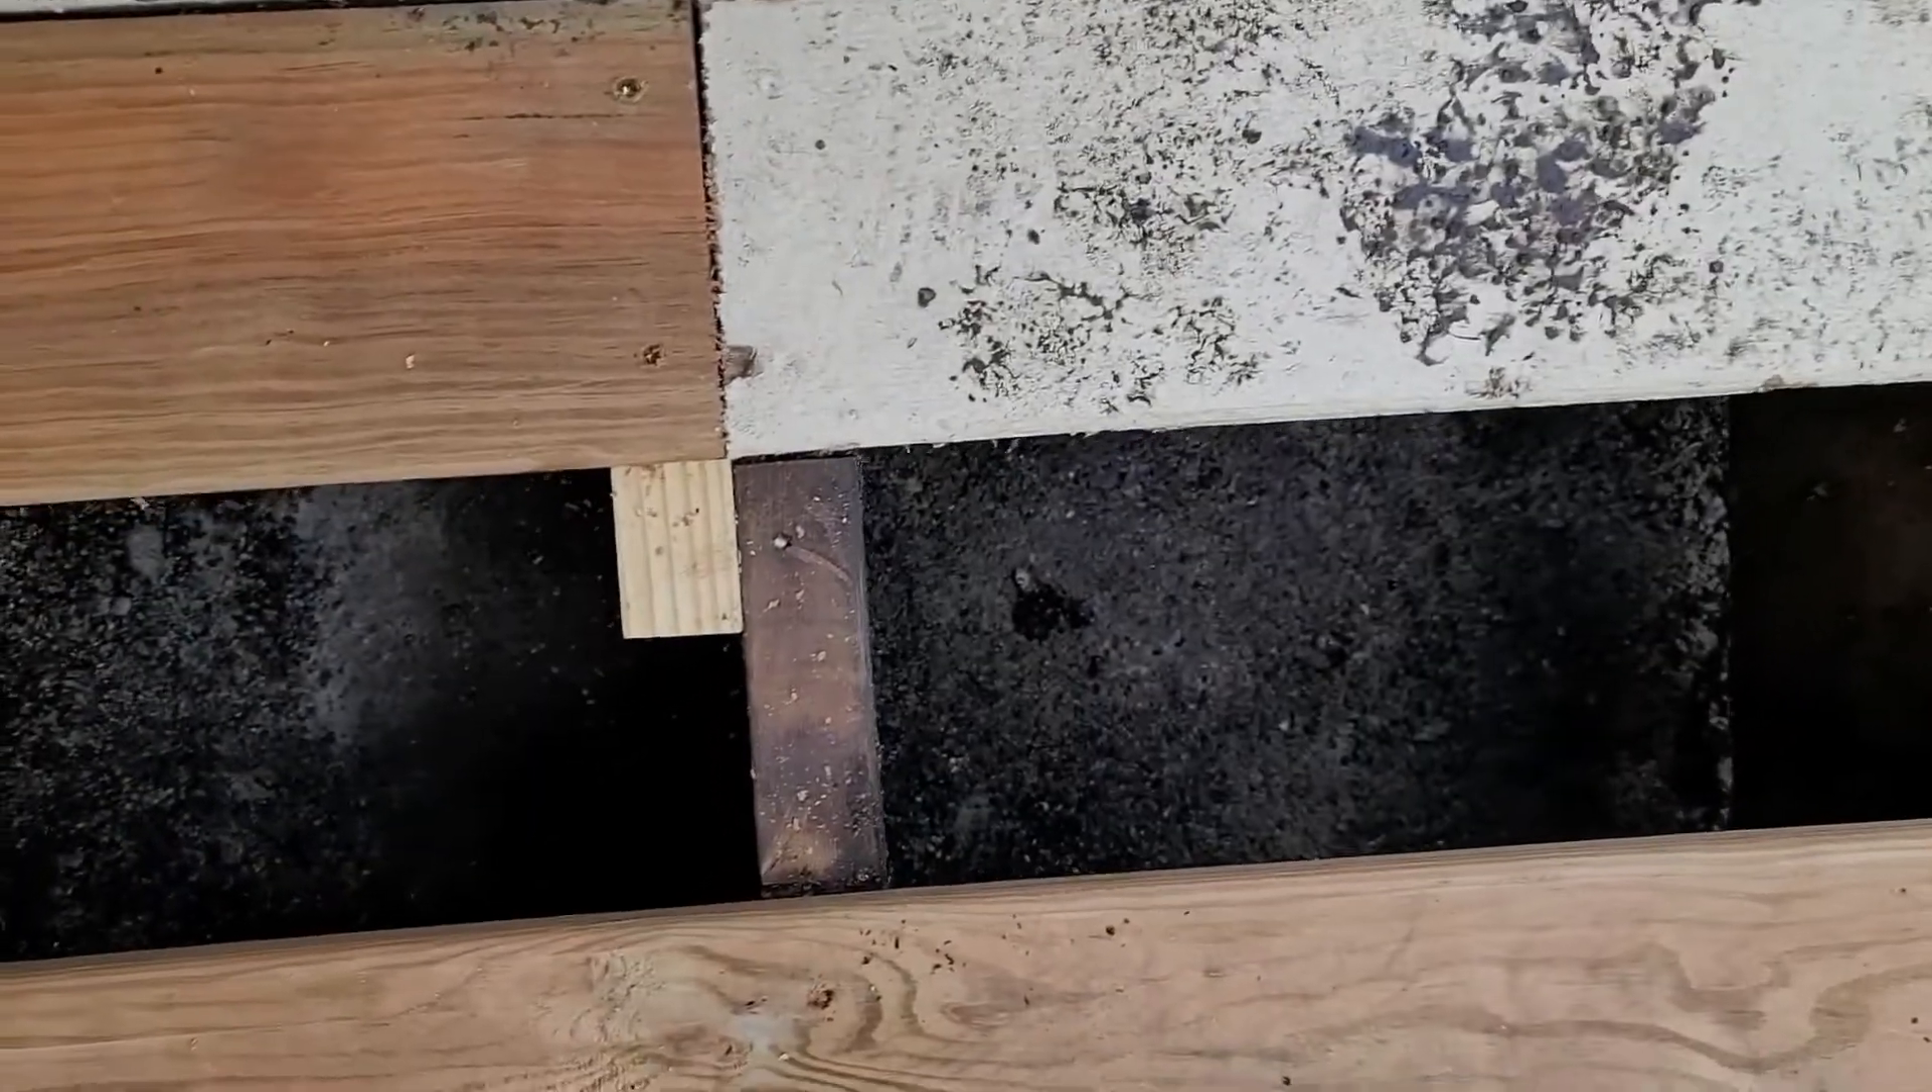Obviously the brace doesn't go all the way across.